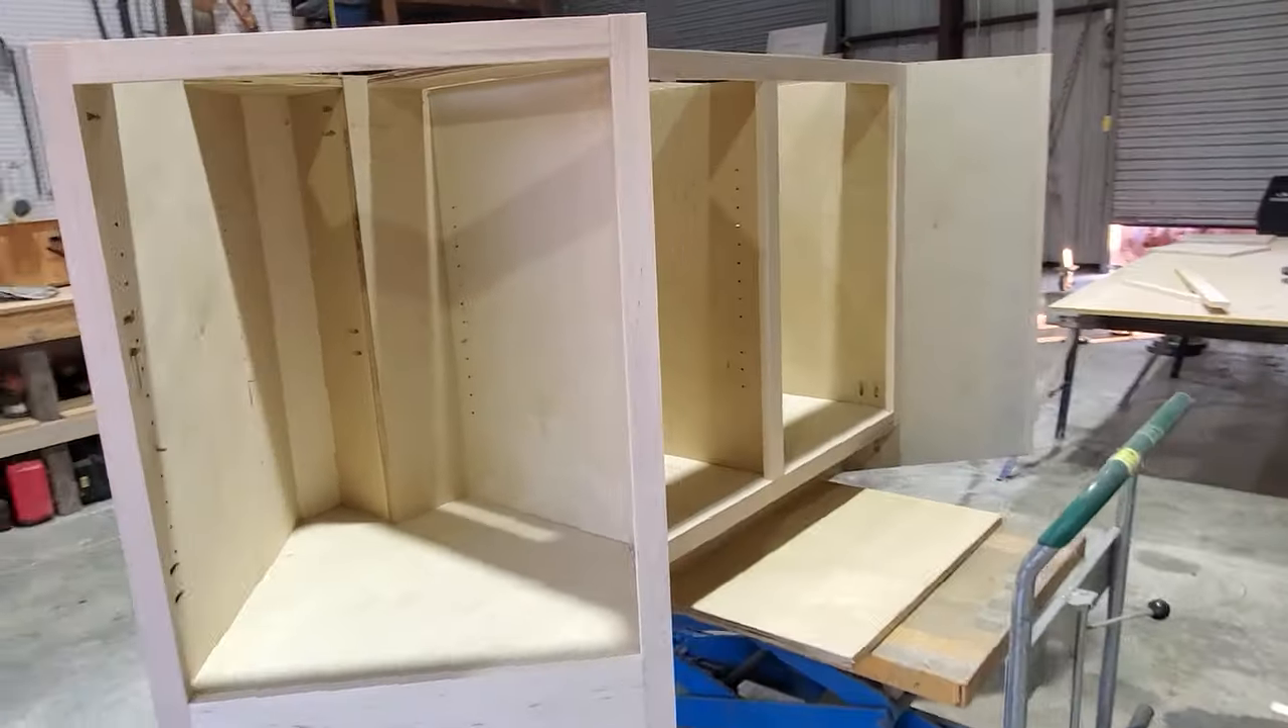Here's a walk around the kitchen island. It's mostly complete. I just need some doors and a little bit of touch-up work and start painting.